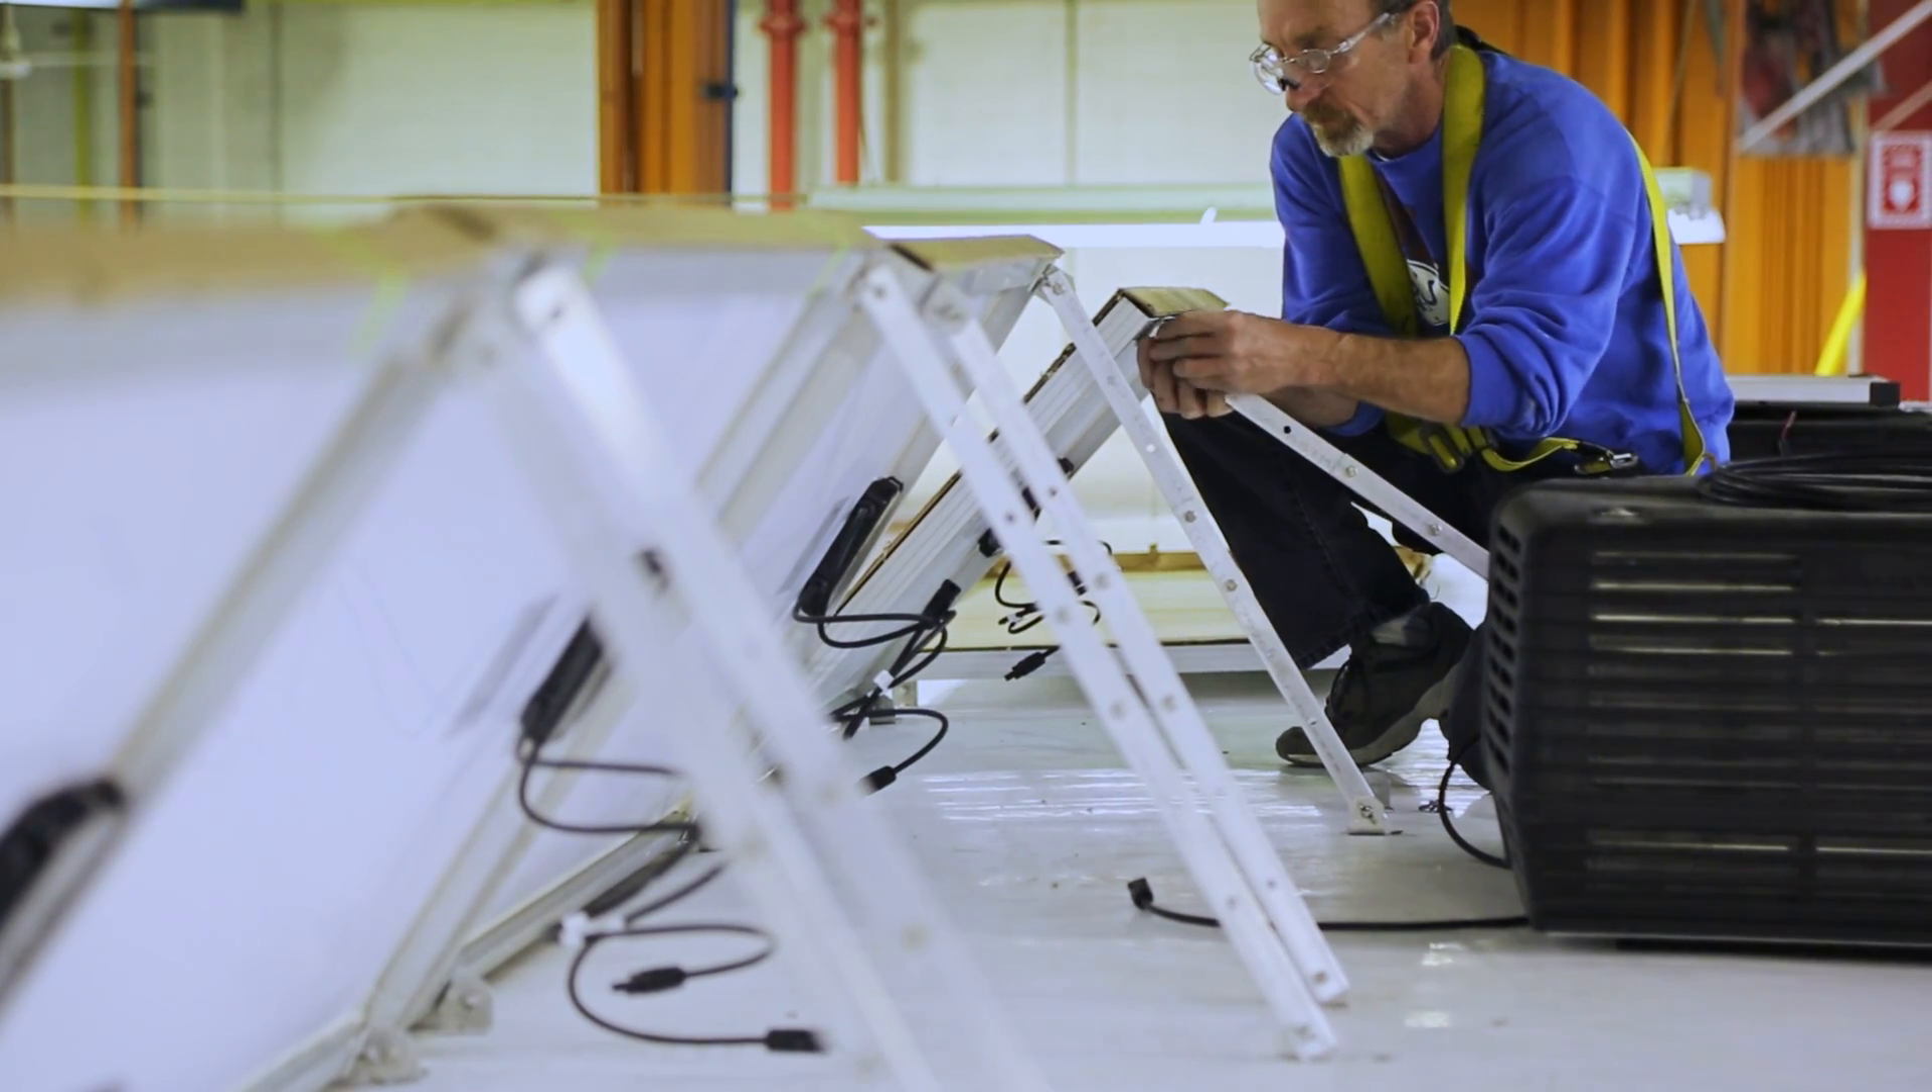The panels are mounted and our optional tilting arms are installed to test angles and provide easy access to the solar panel connectors.